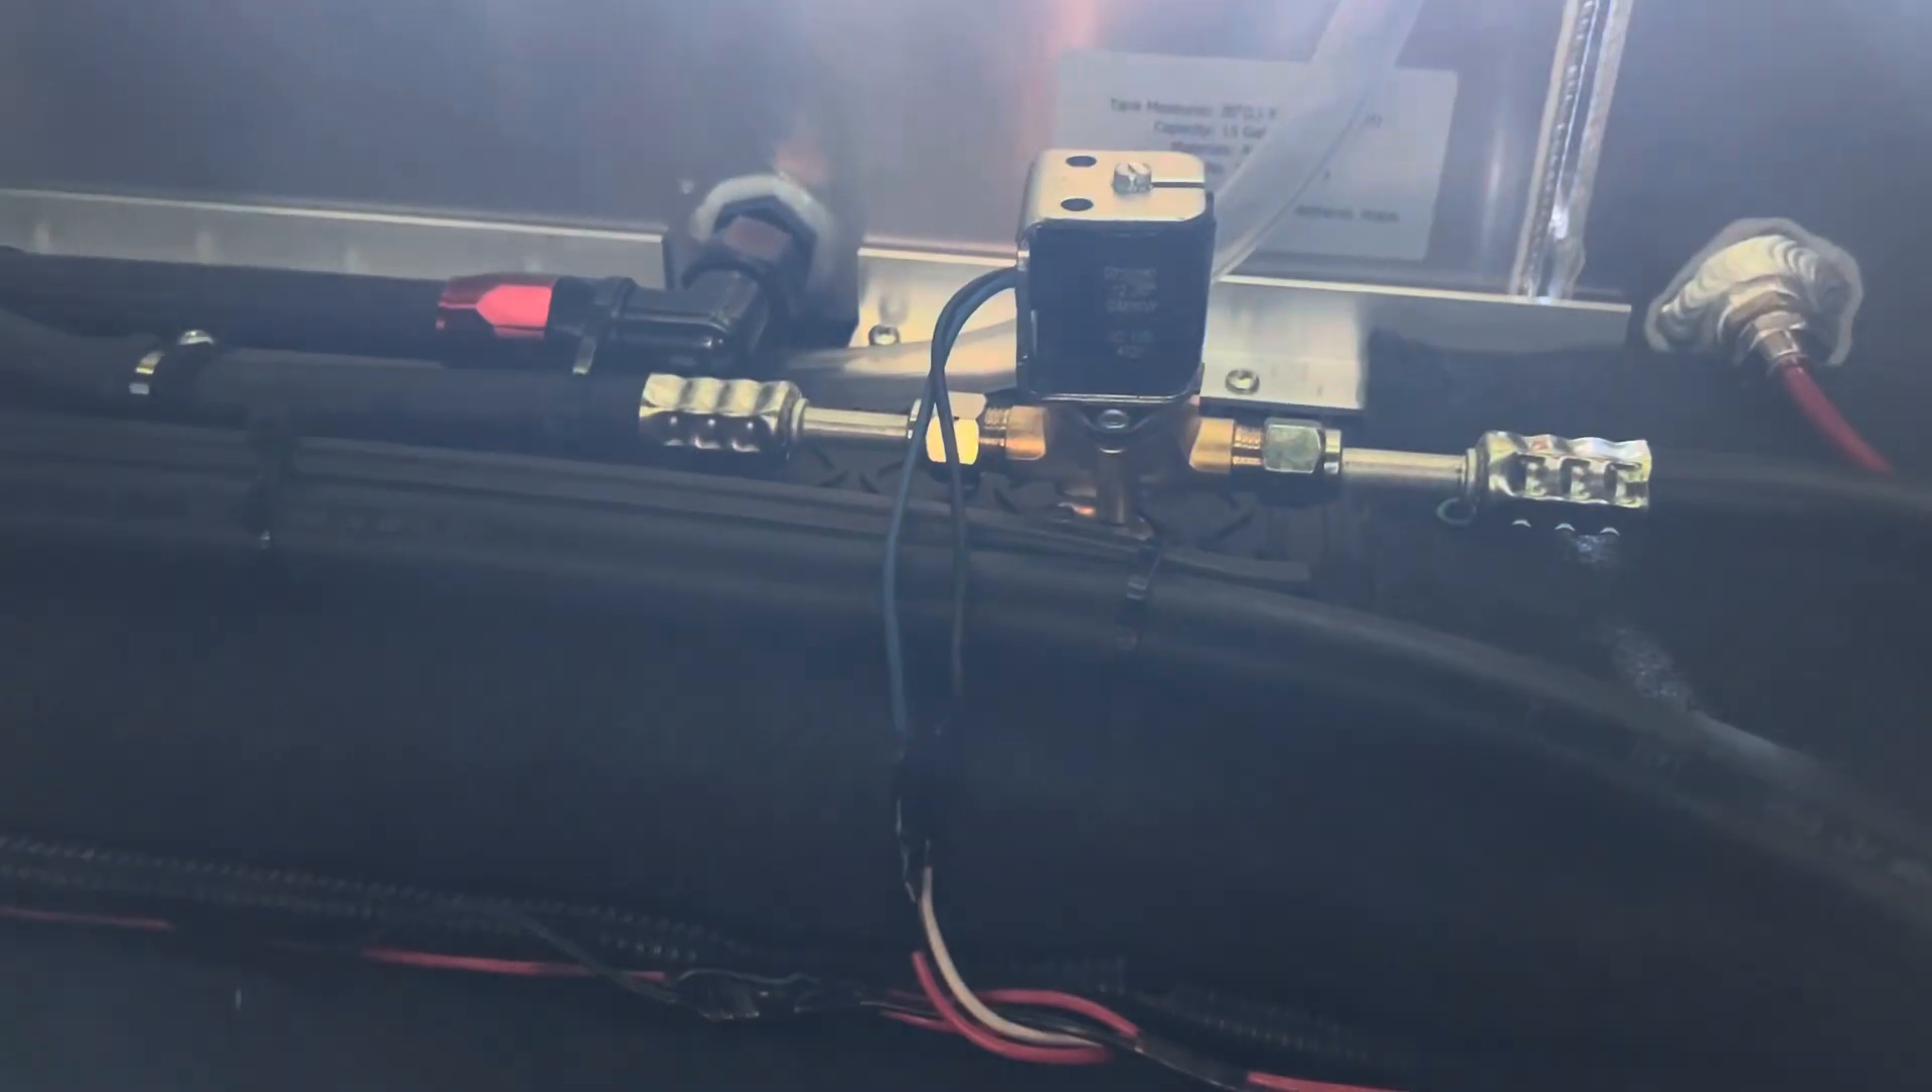You have a solenoid for the on and off trigger the wiring still needs to get tucked away that's temporary.